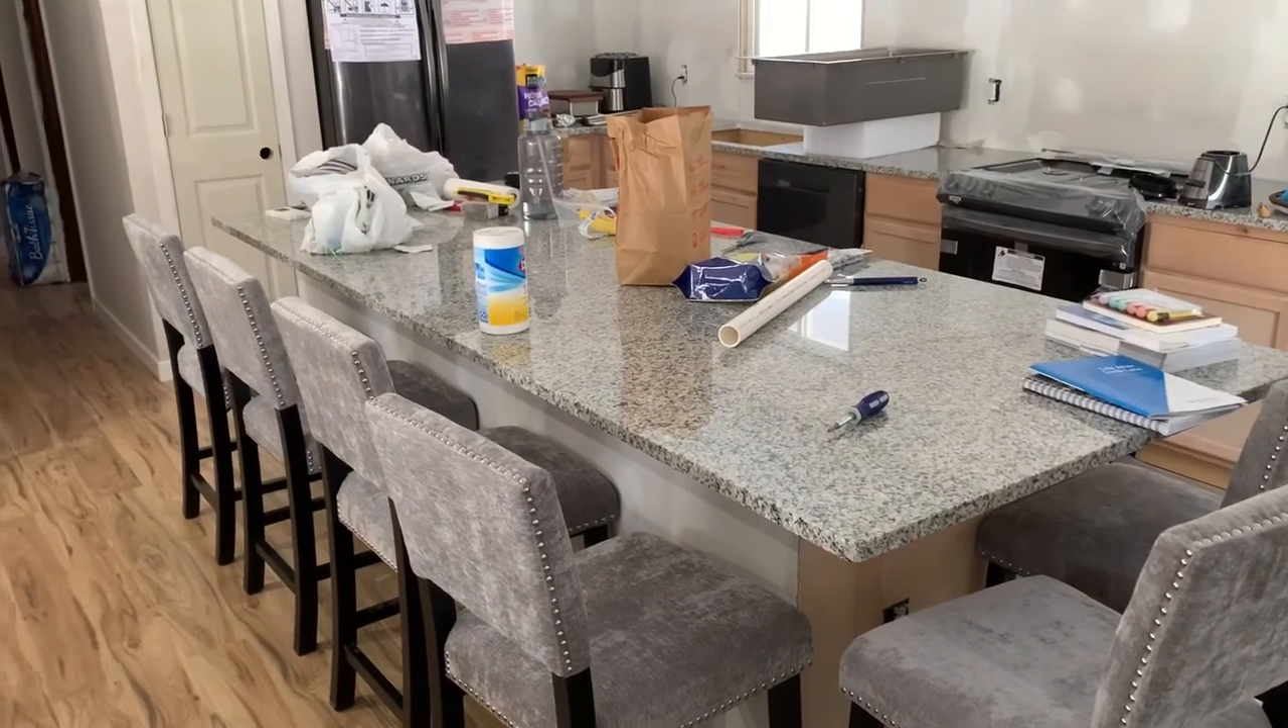I have the water lines ran up to the sink, but I still got to install it. You can see it just sitting there and that's something I'm going to work on today.